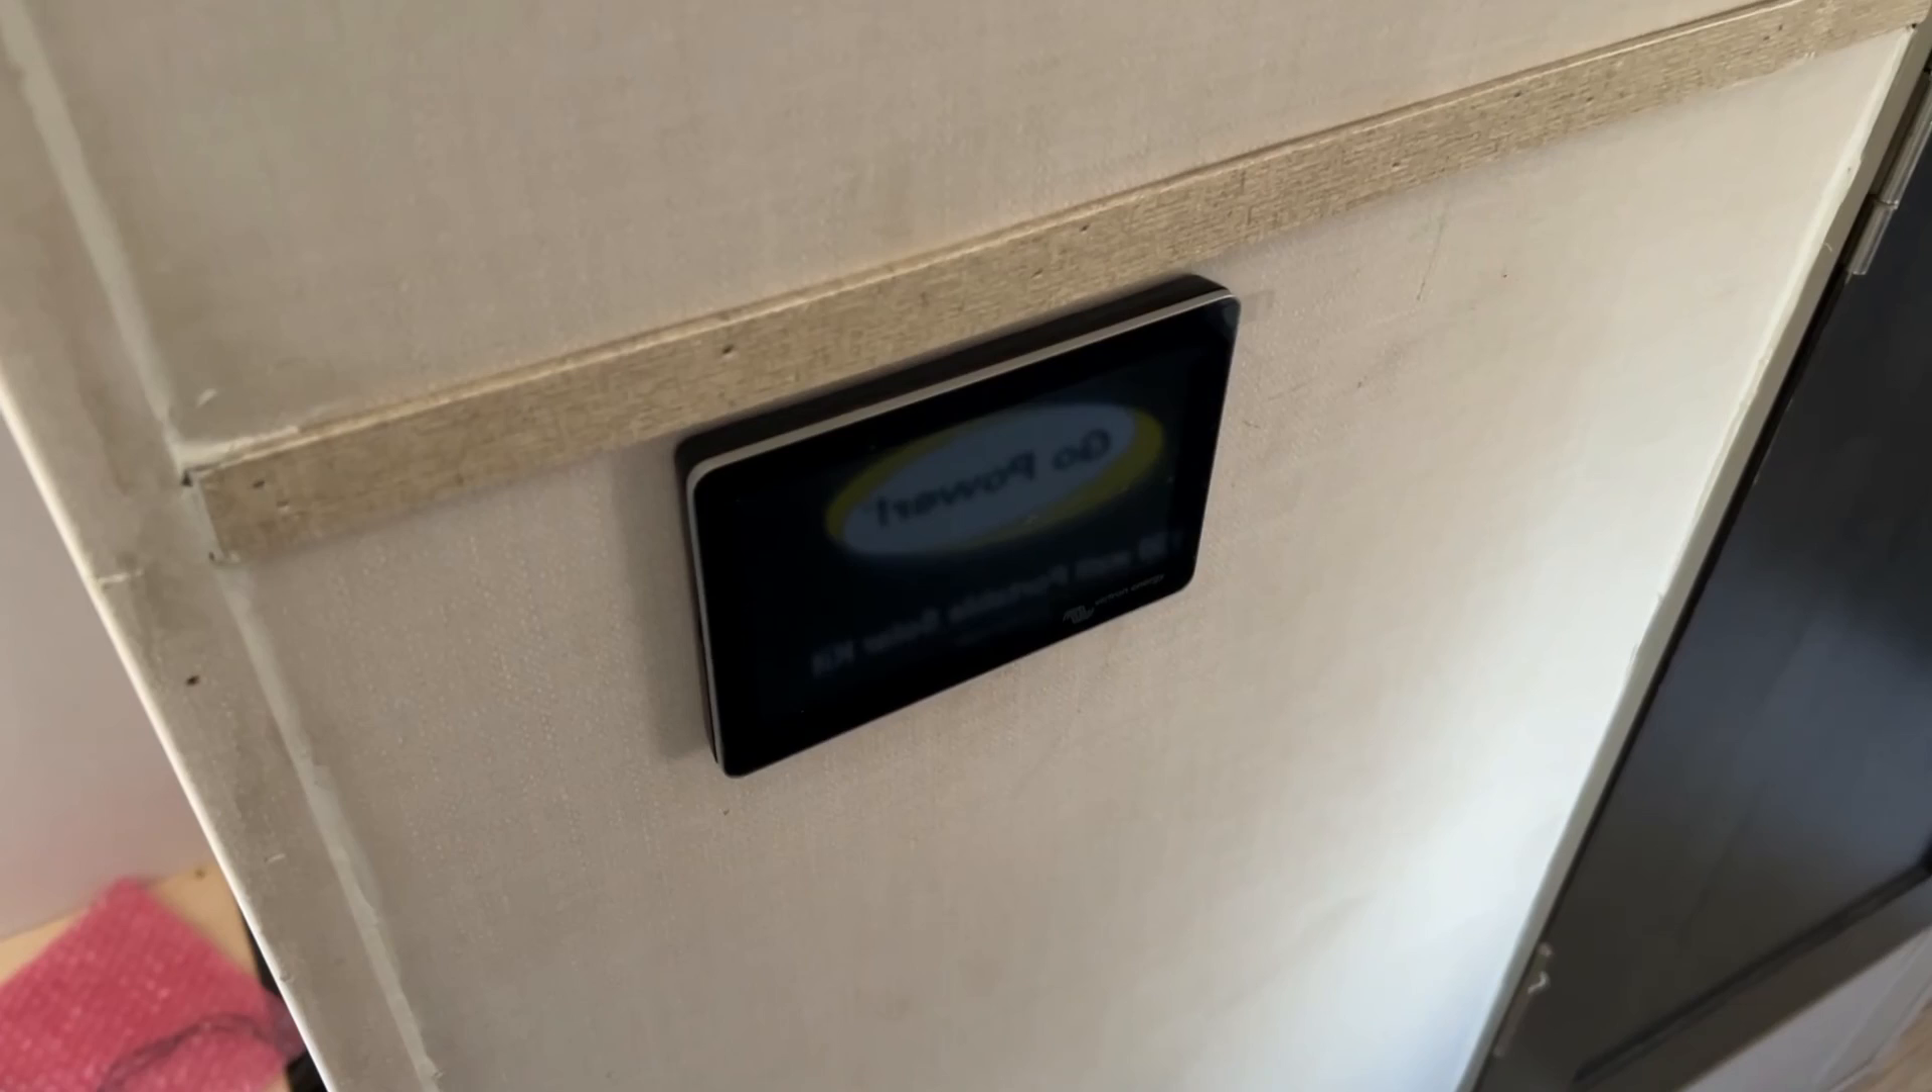We've also, uh, while, while, uh, I was working over the weekend, I went and got the, uh, the touch 50 display installed.